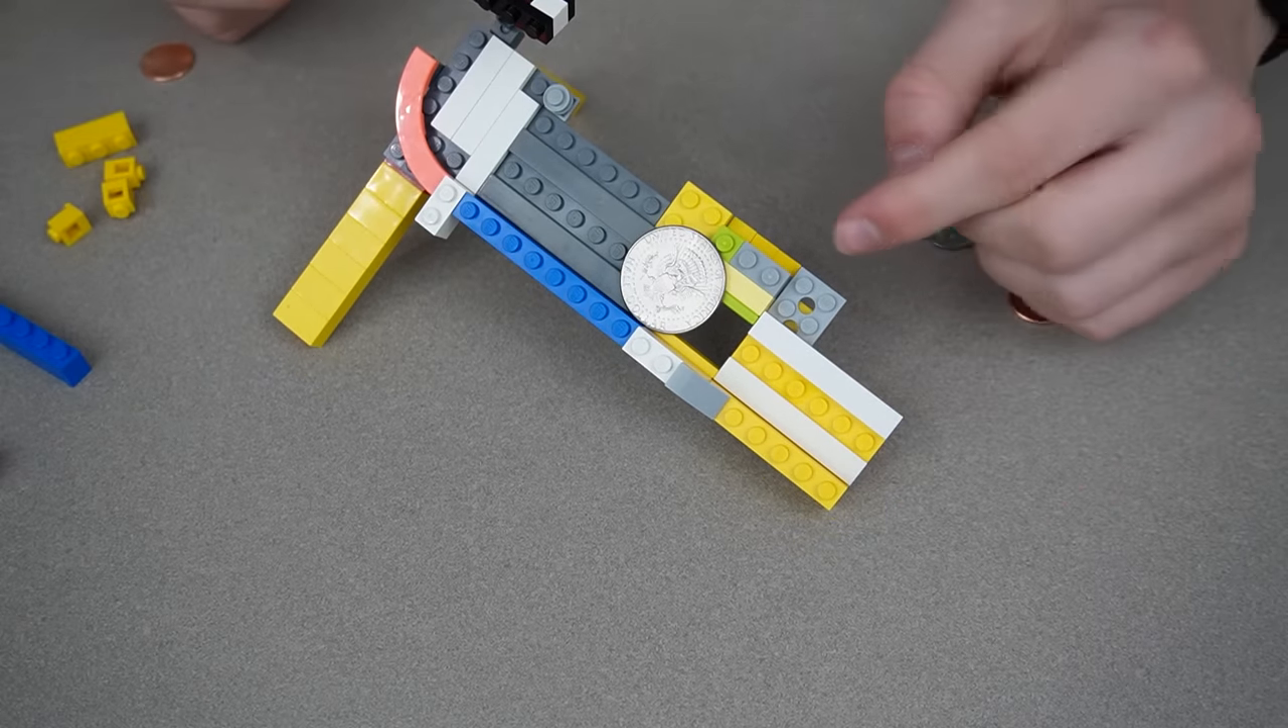So i'm wondering what this is gonna be like when it's all done but right now the bigger coins won't go all the way through because there's studs right there which that's an easy fix.